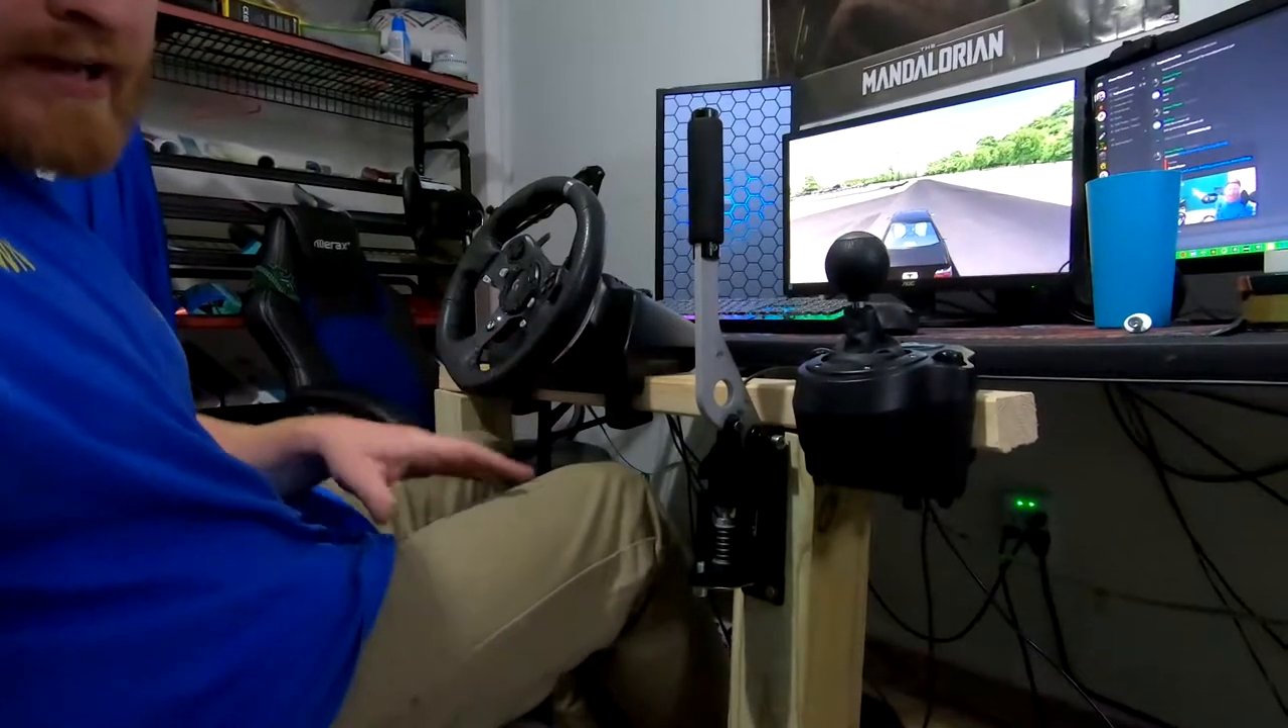So I don't have all the wires tied up they're just hanging.